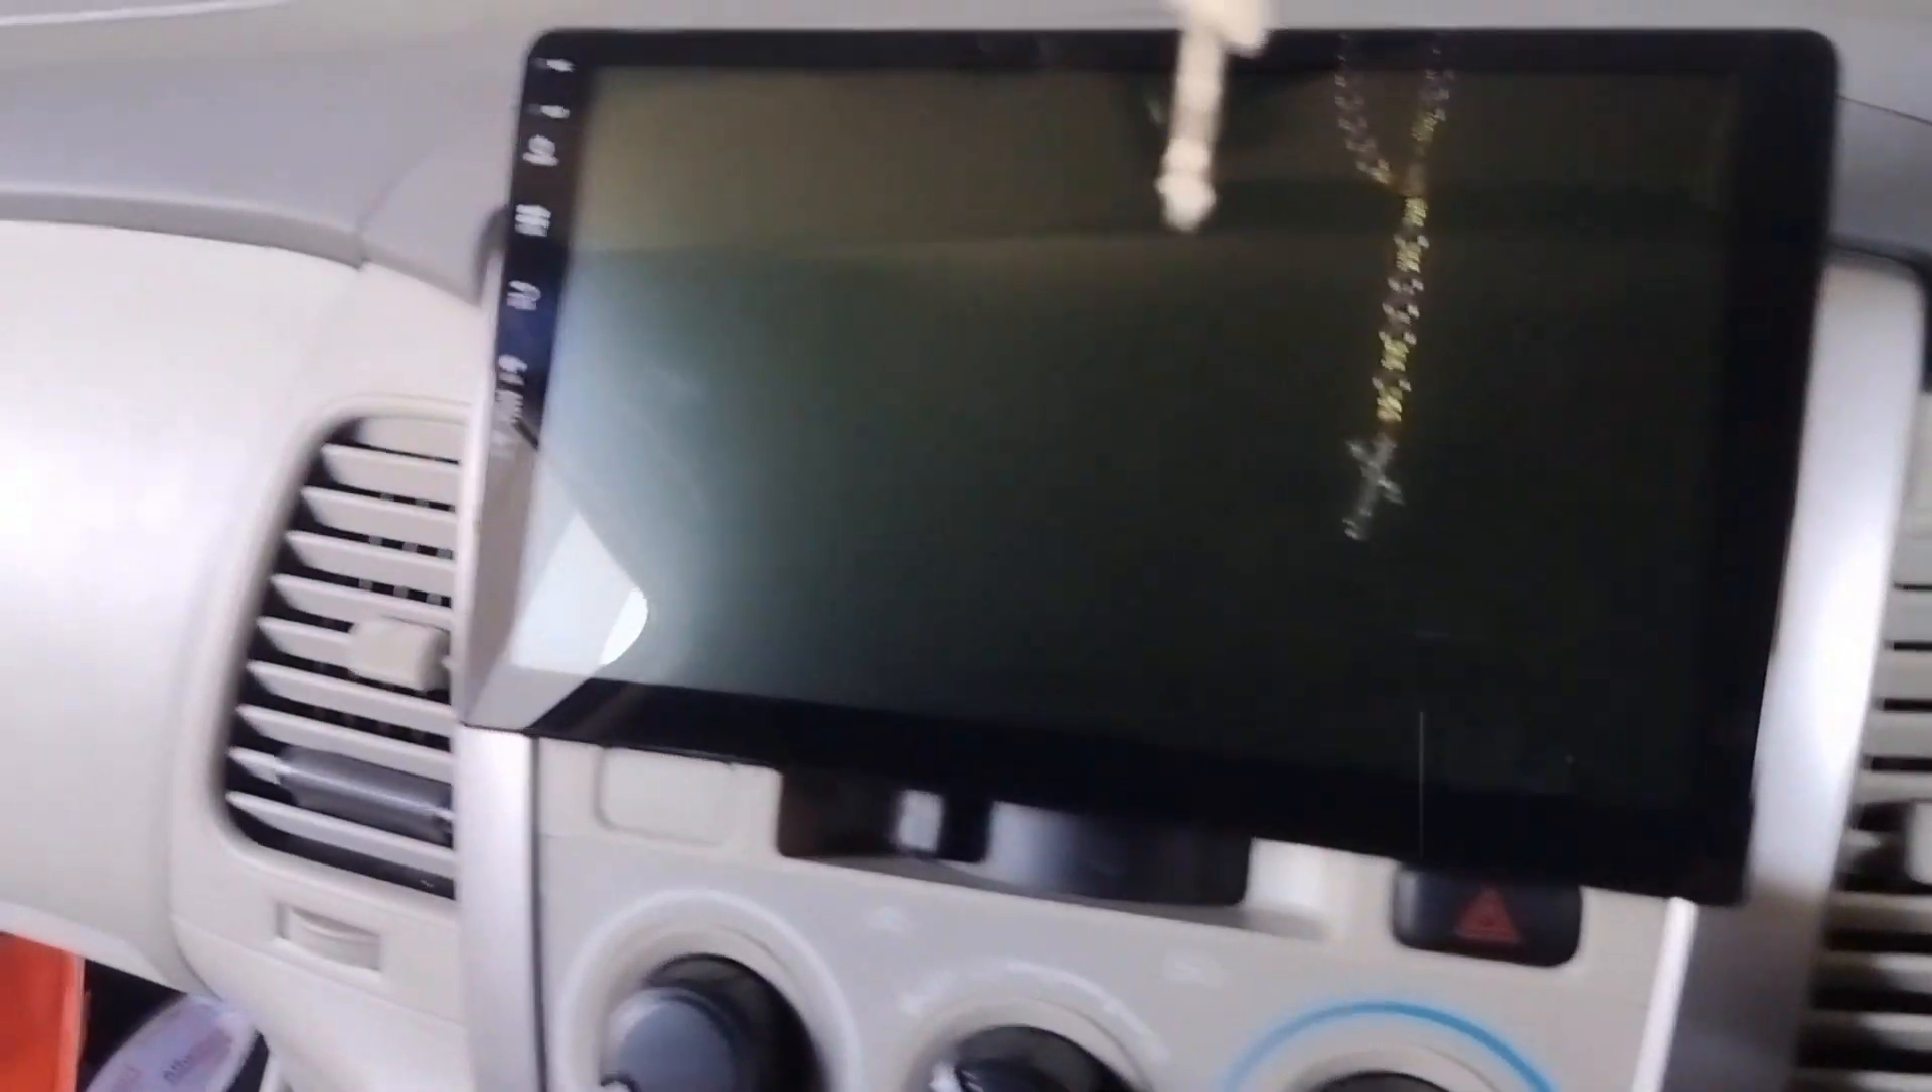Kemudian layar monitor juga sudah terpasang, sudah rapi.